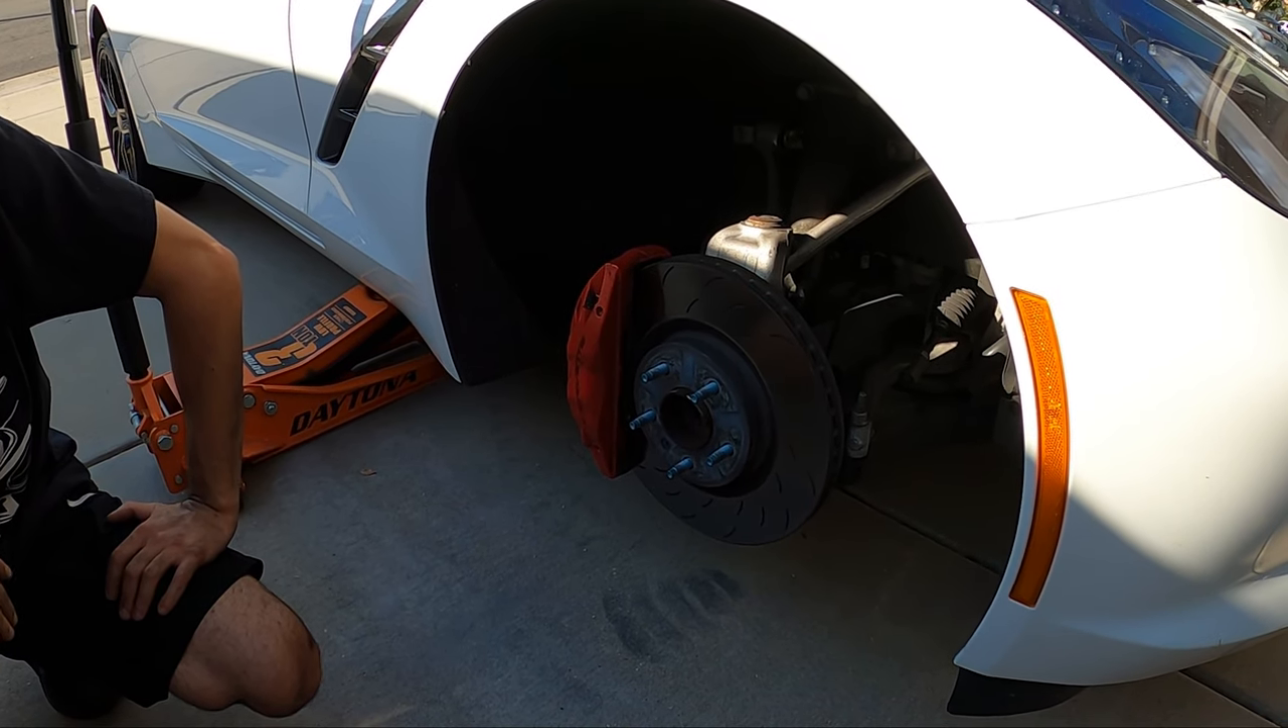So now that we are ready to get into the fender, we removed the wheel just to make this easier.